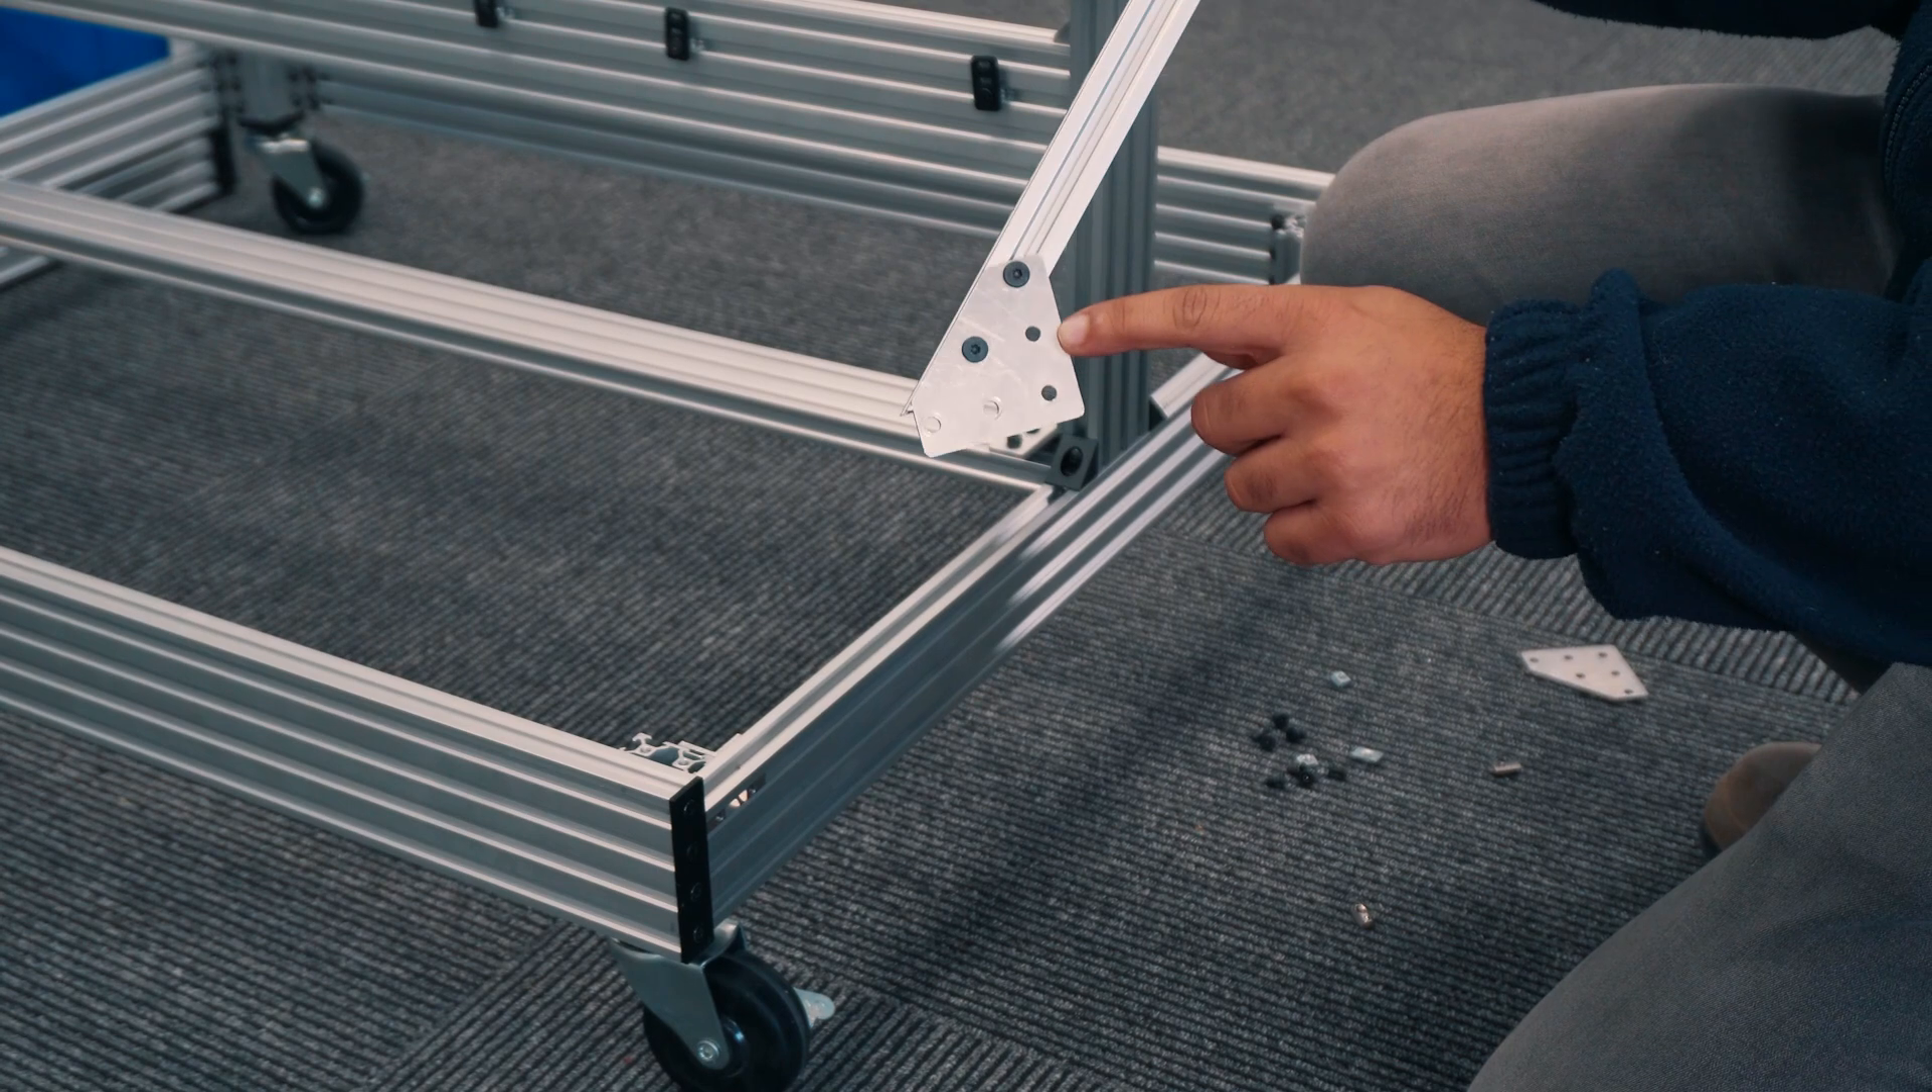I've already attached the brackets to the cross bracing this assembly will then be attached to the frame.